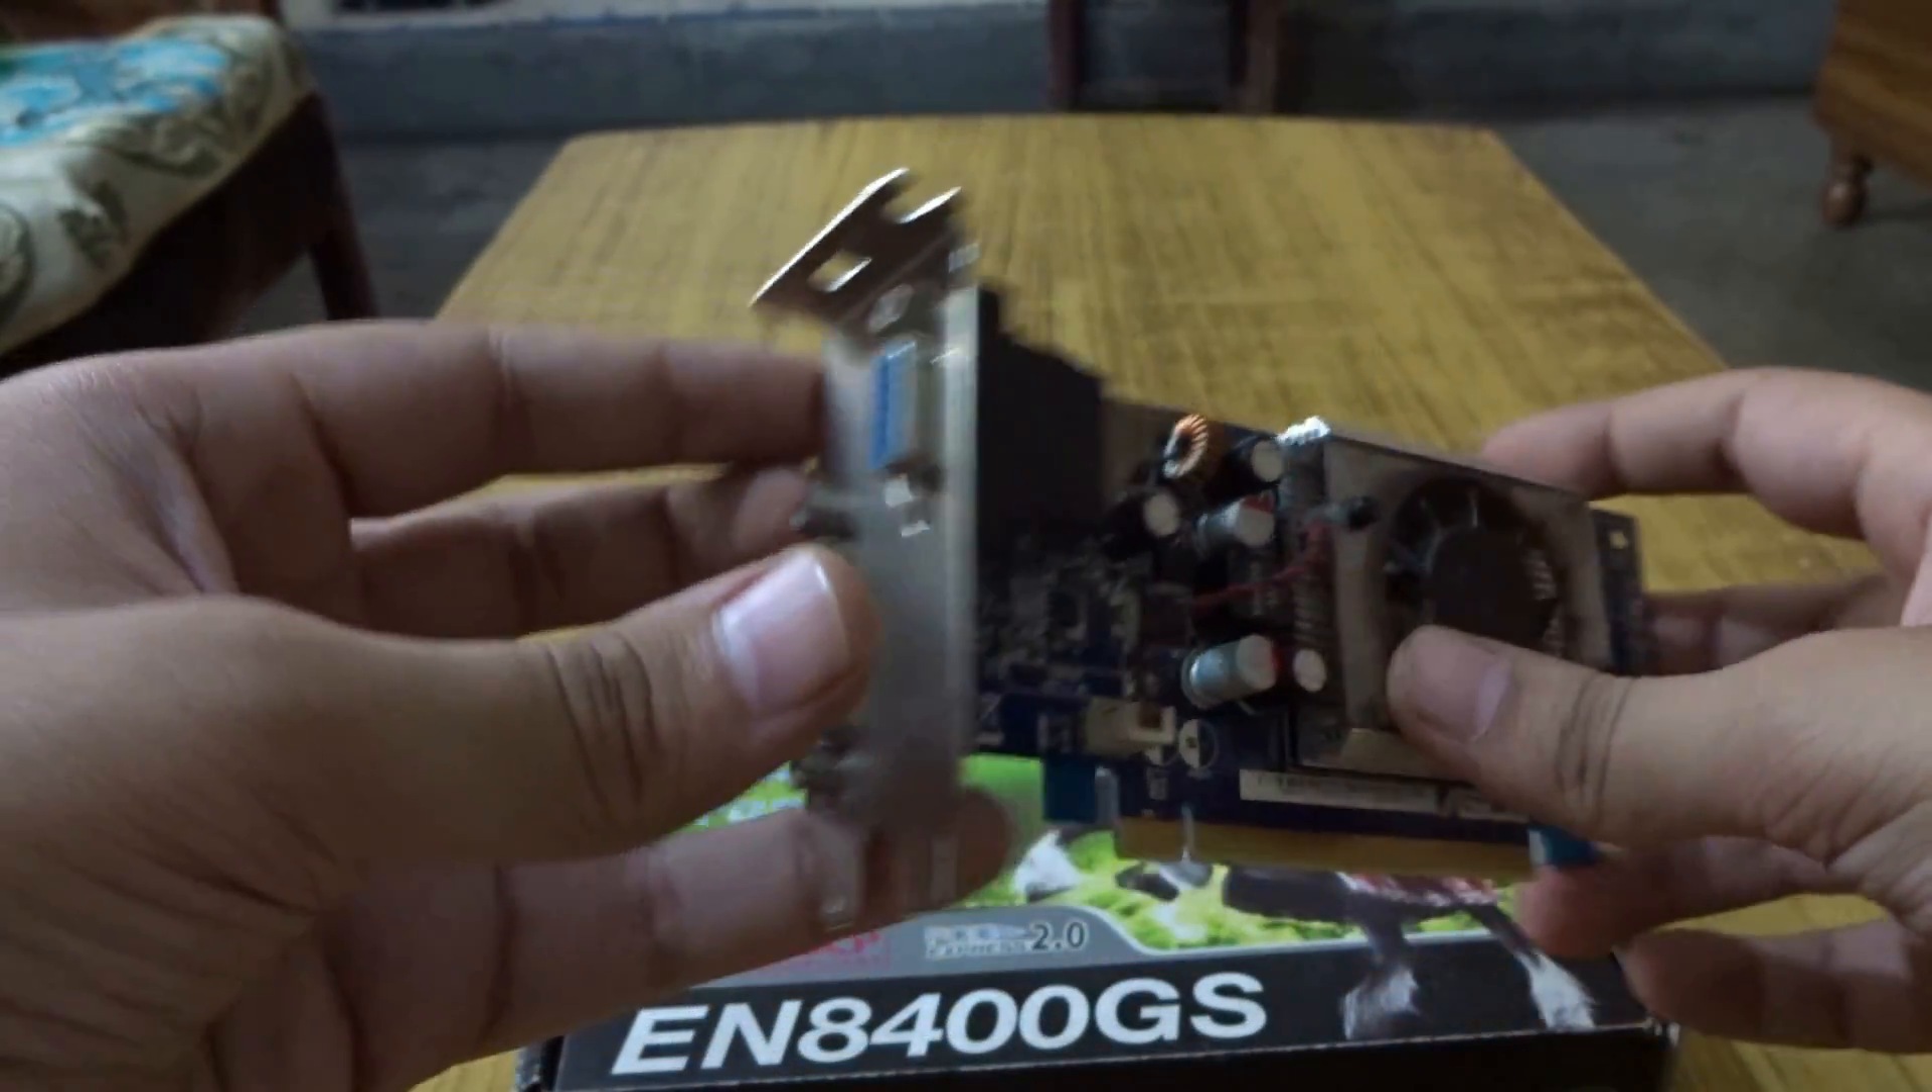You have finally installed your smaller bracket on your graphics card.